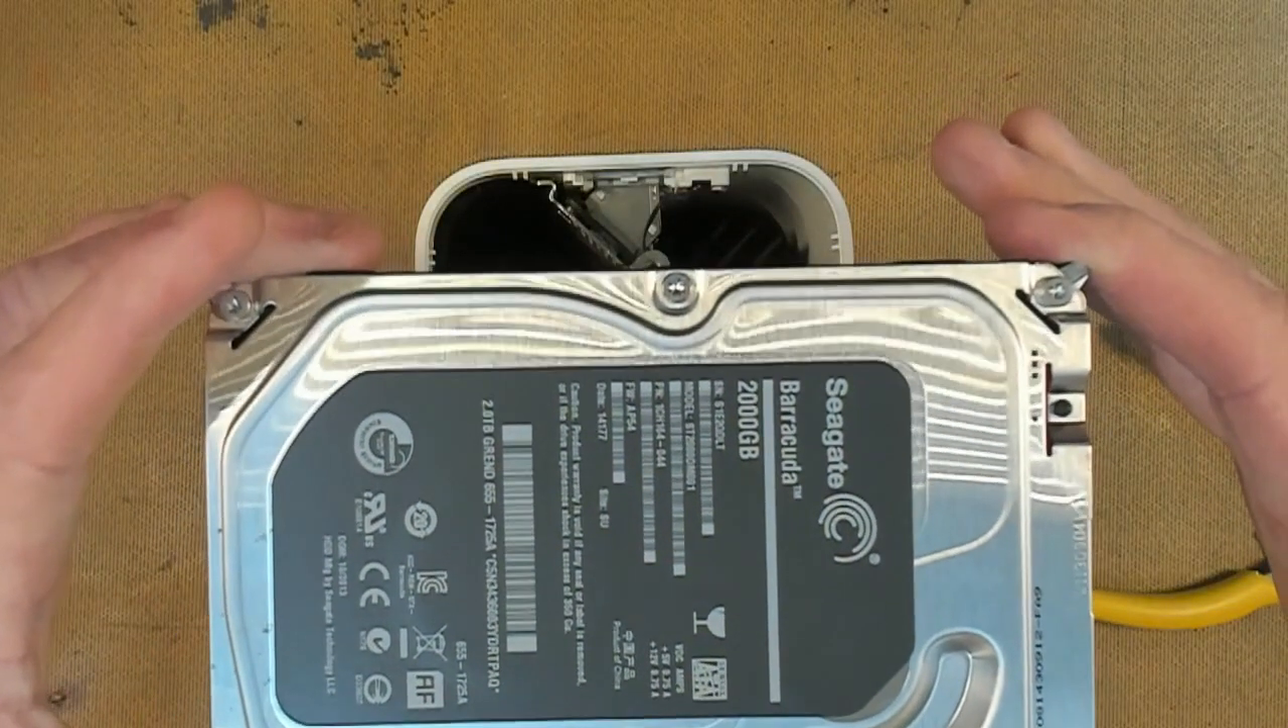And the hard drive is out.